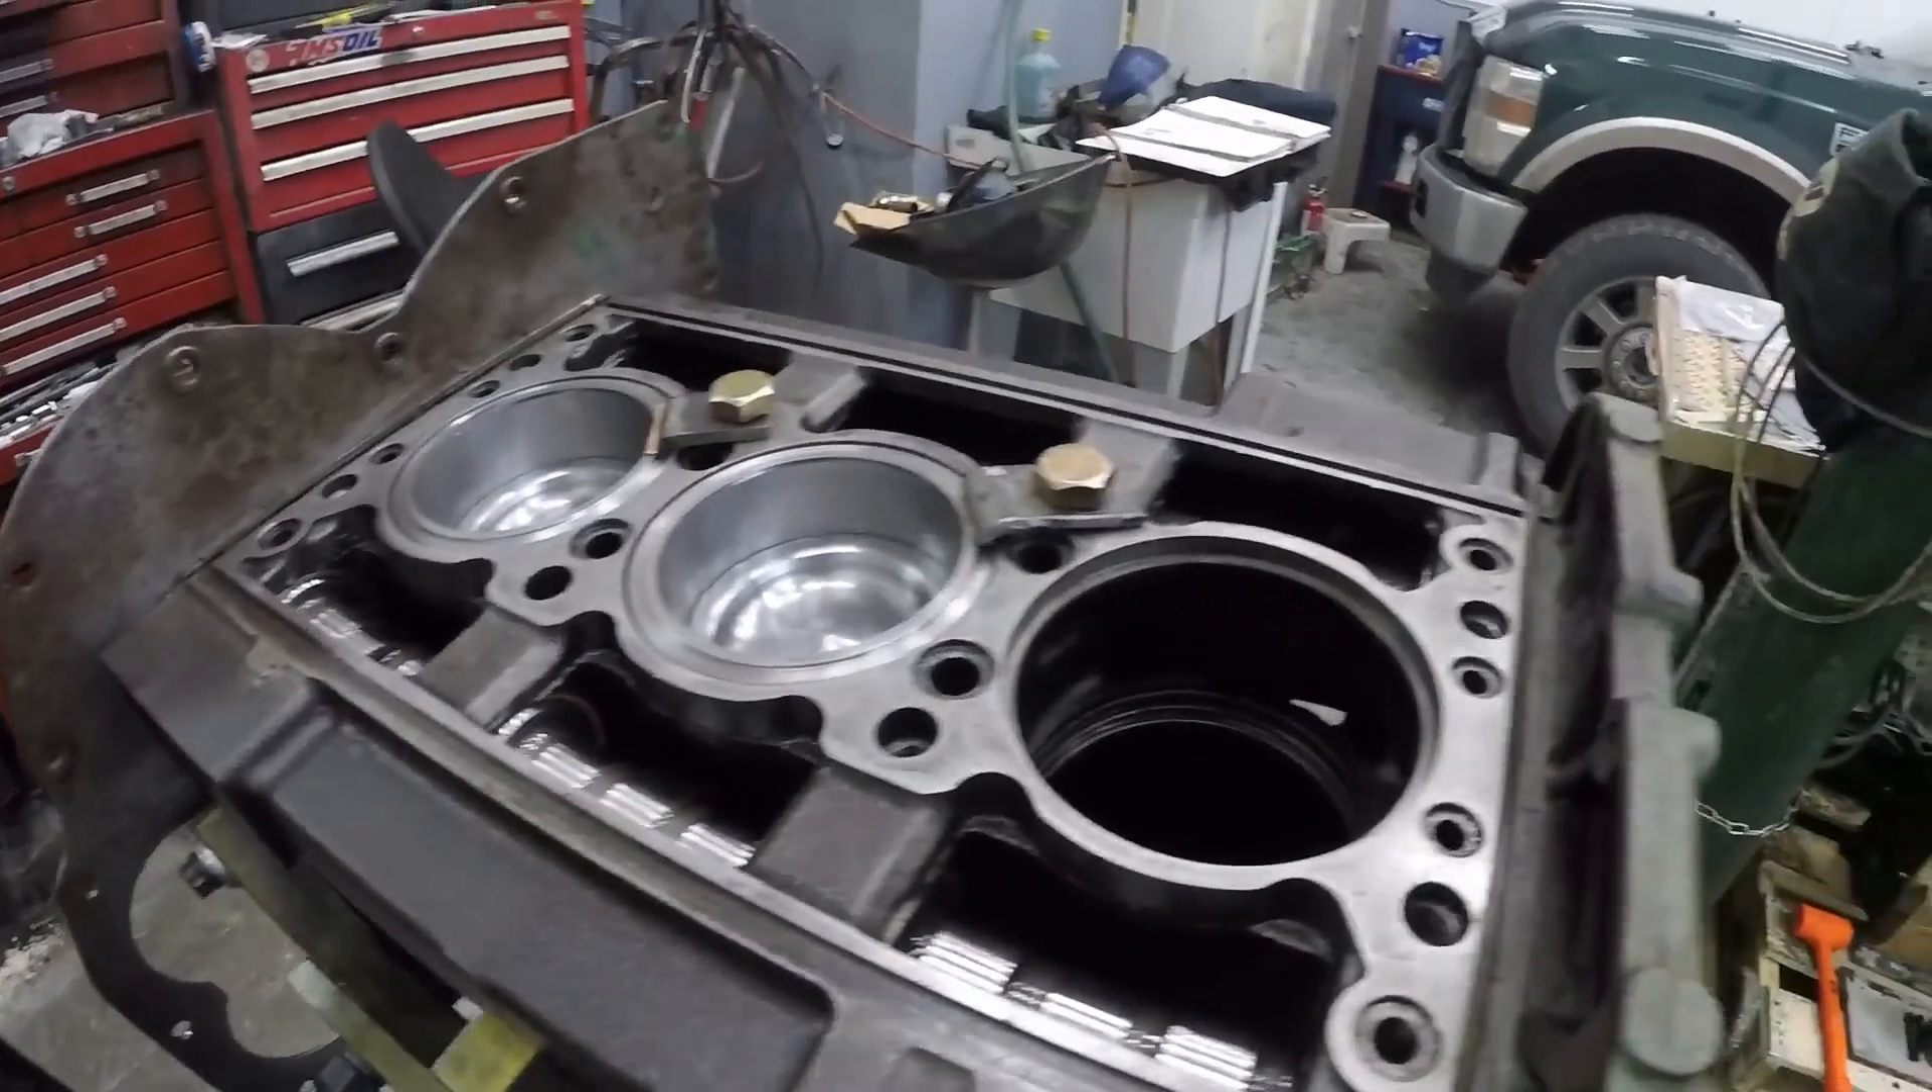Well I've got the liners in, two of the liners and we'll put the third one in.